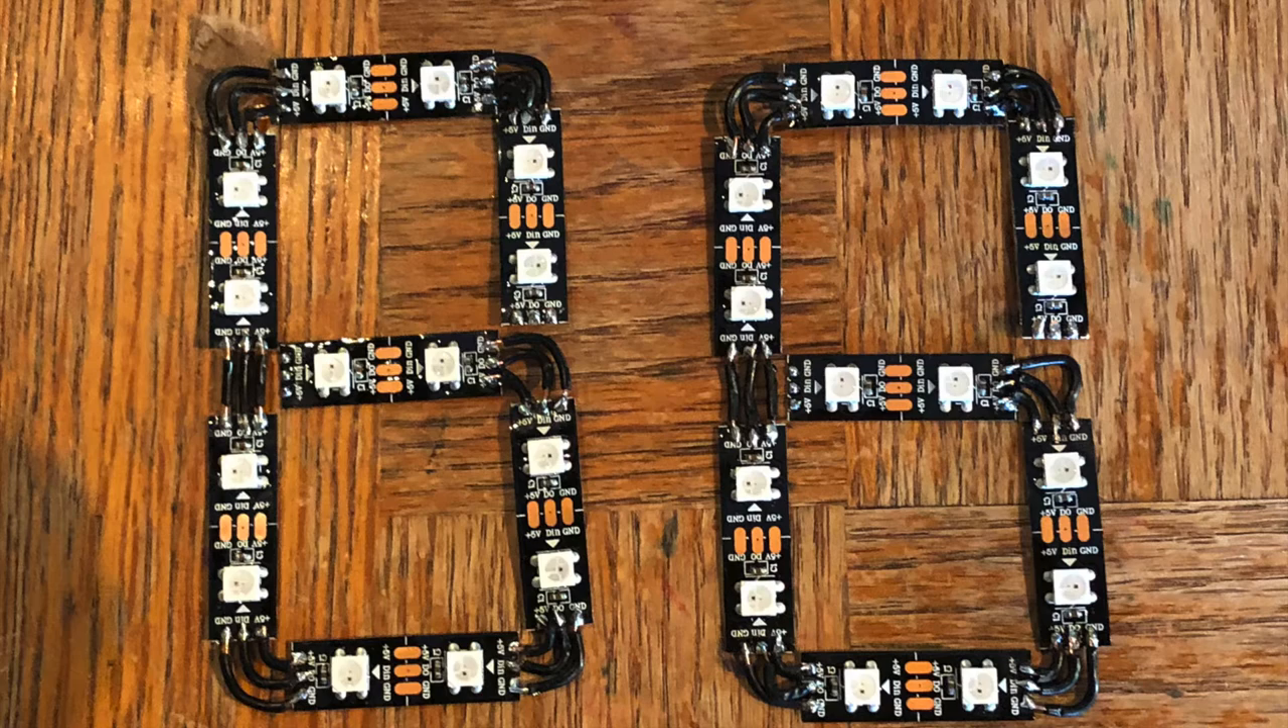After a week or two of soldering digits, I finally finished them all.